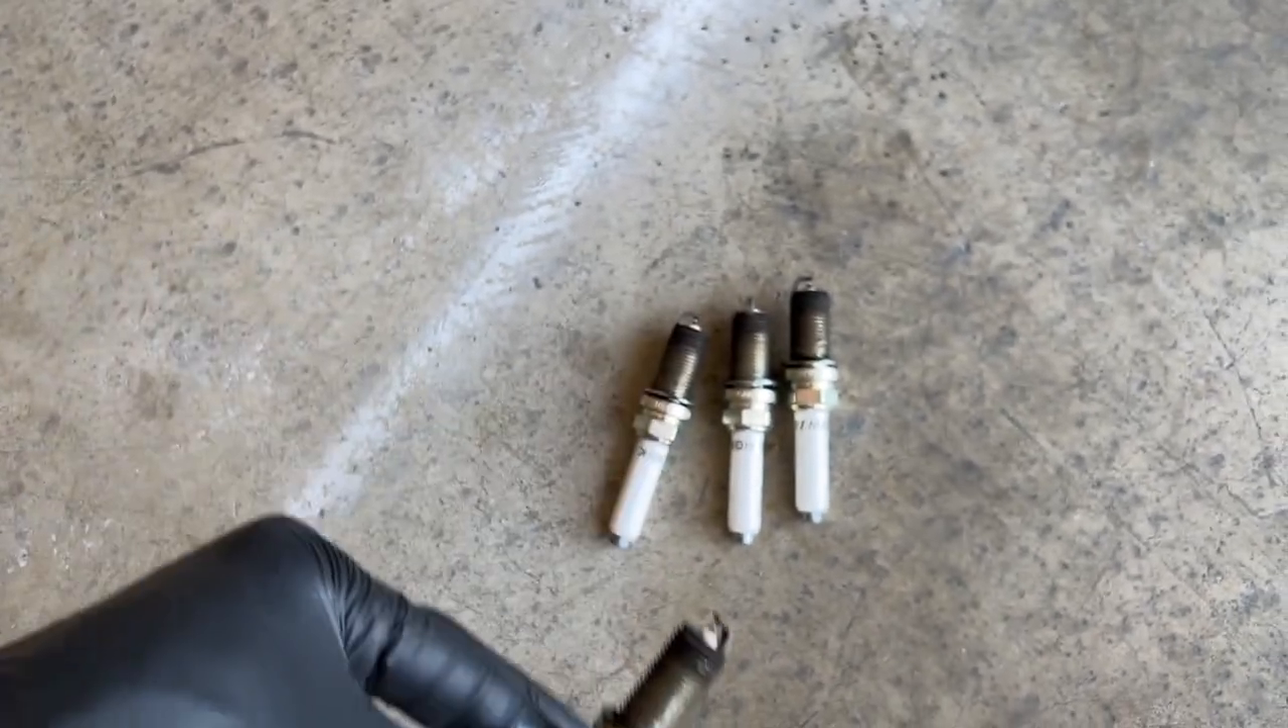I got the original plugs out now.